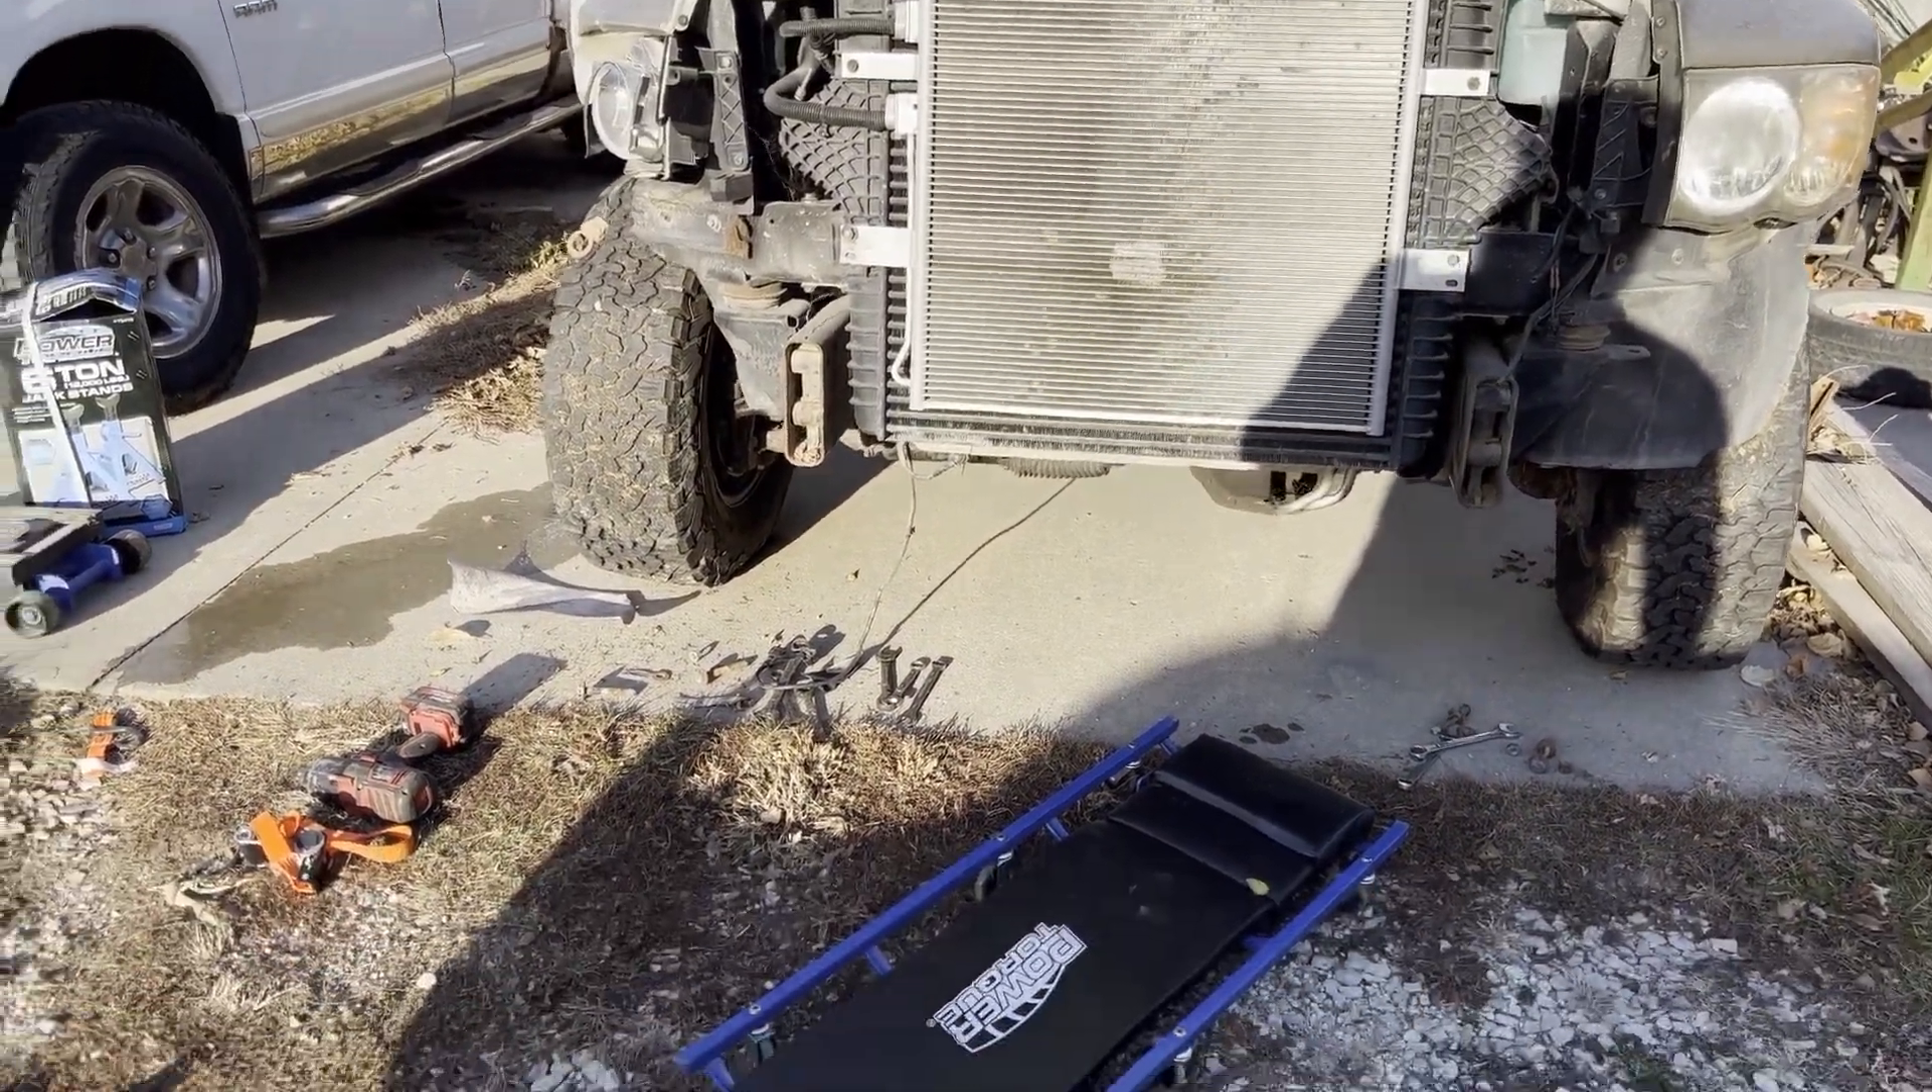Alrighty got the bumper off so far and uh if anybody needs to know how to do that you literally just have four bolts two on each side to go through the bumper bracket through the frame.